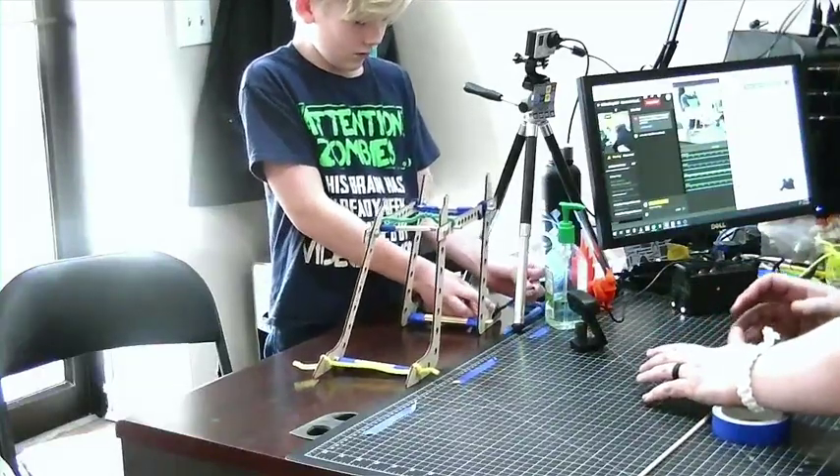And now, this is part one of the video where we got the frame assembled.